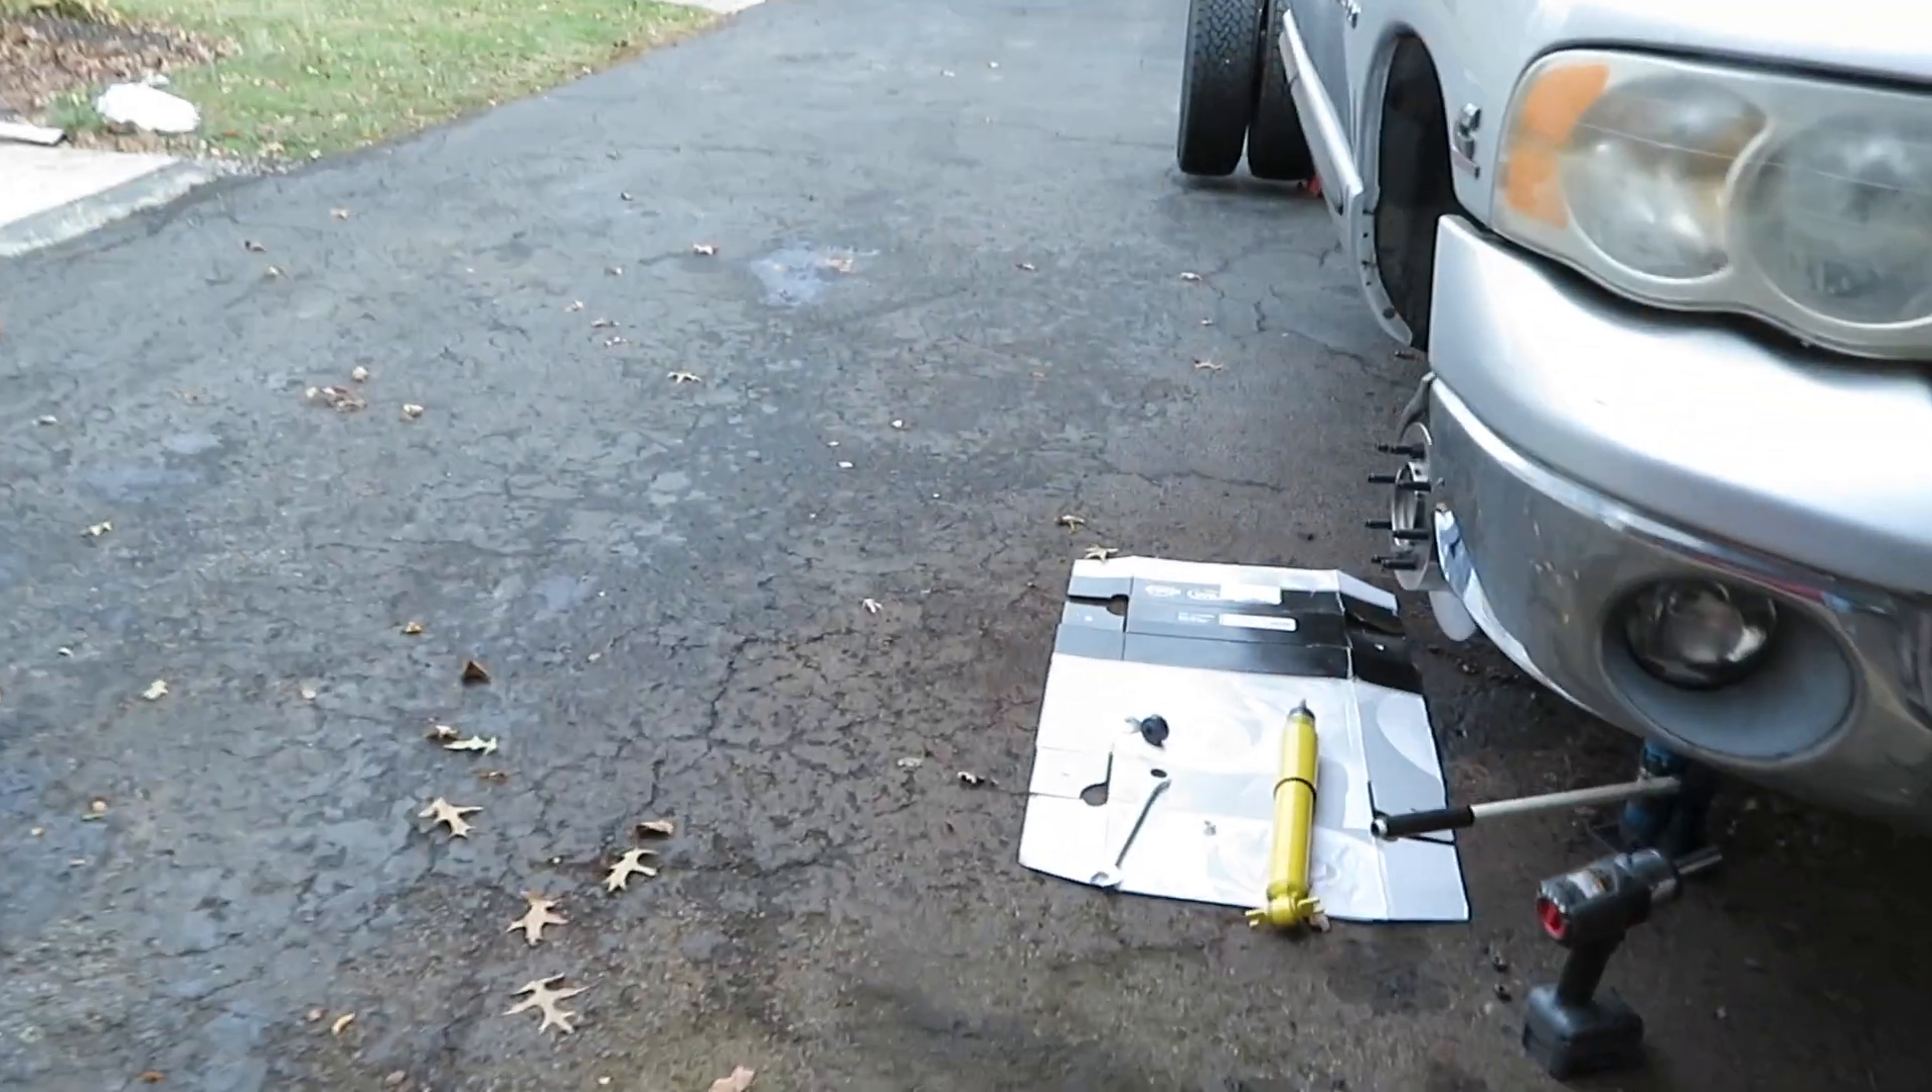I was excited about getting things done and forgot to put shock on.